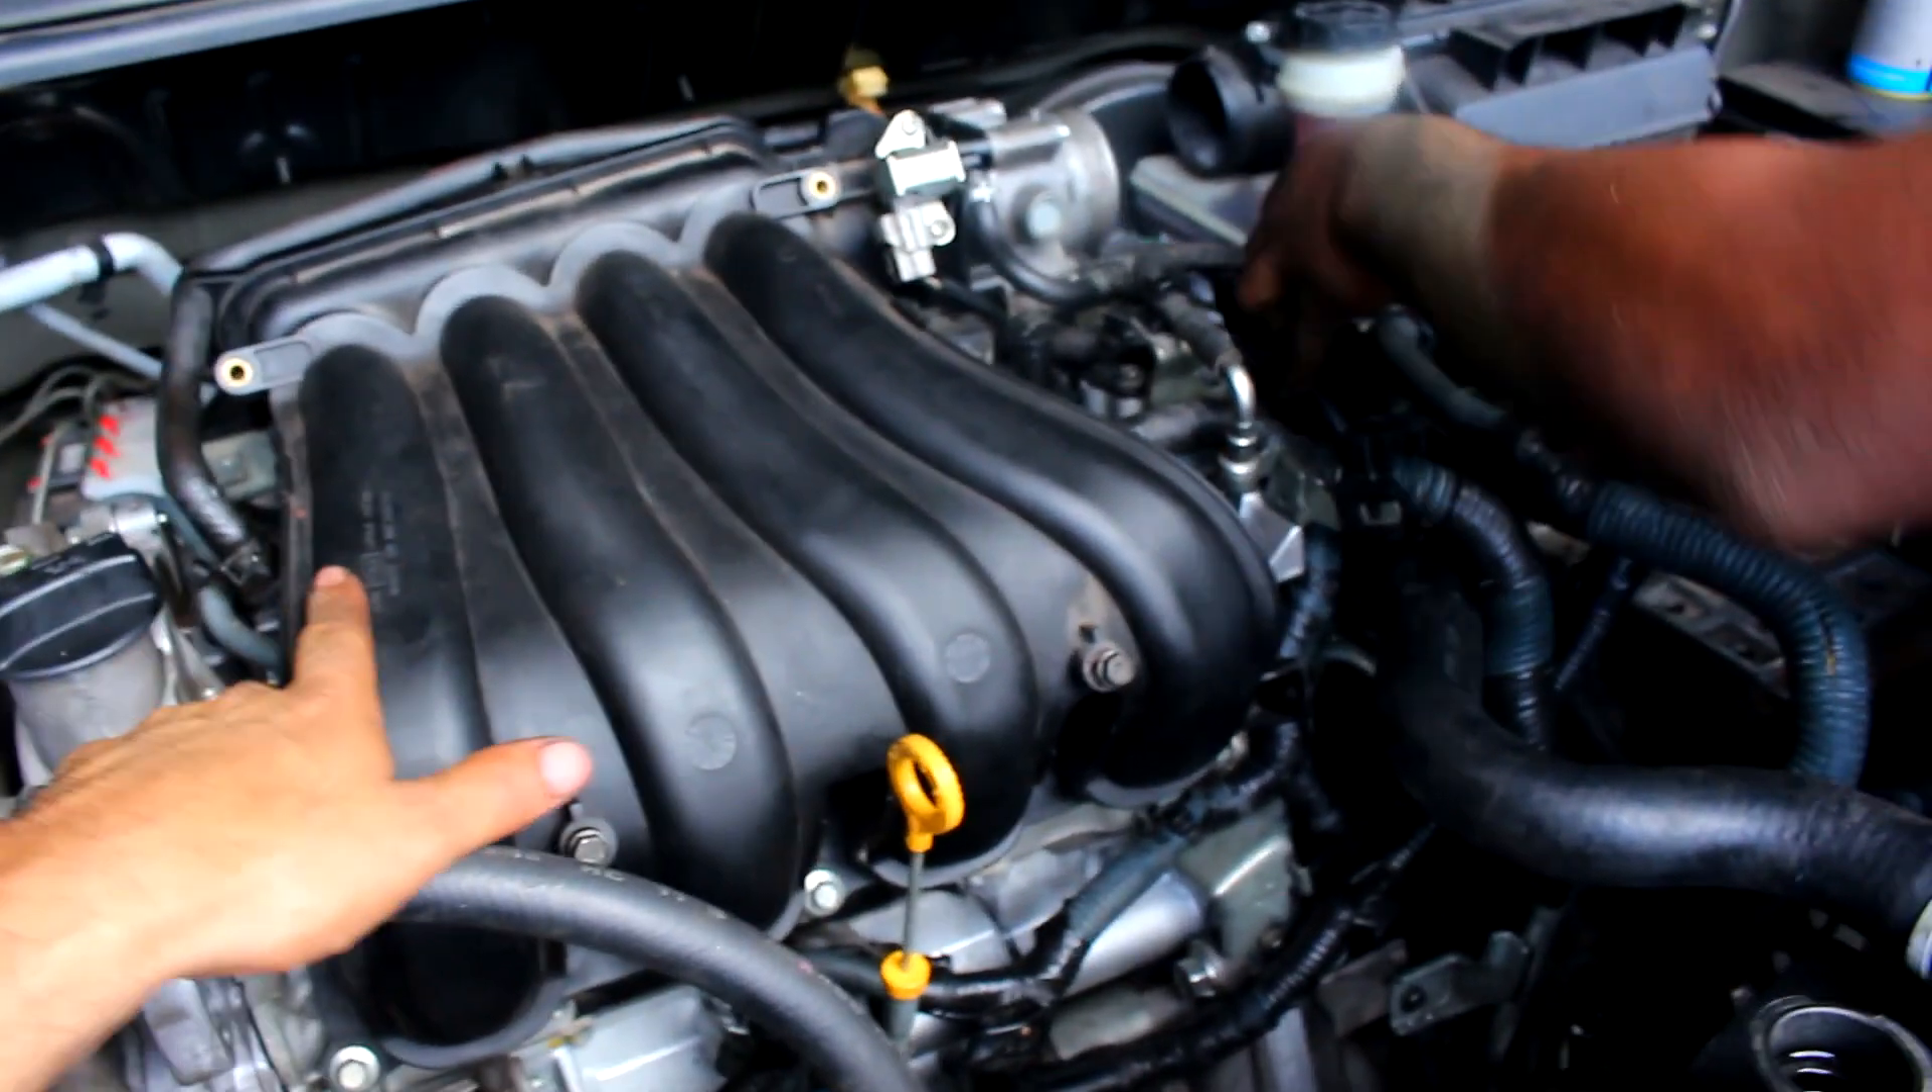Coletor de admissão Já no lugar.